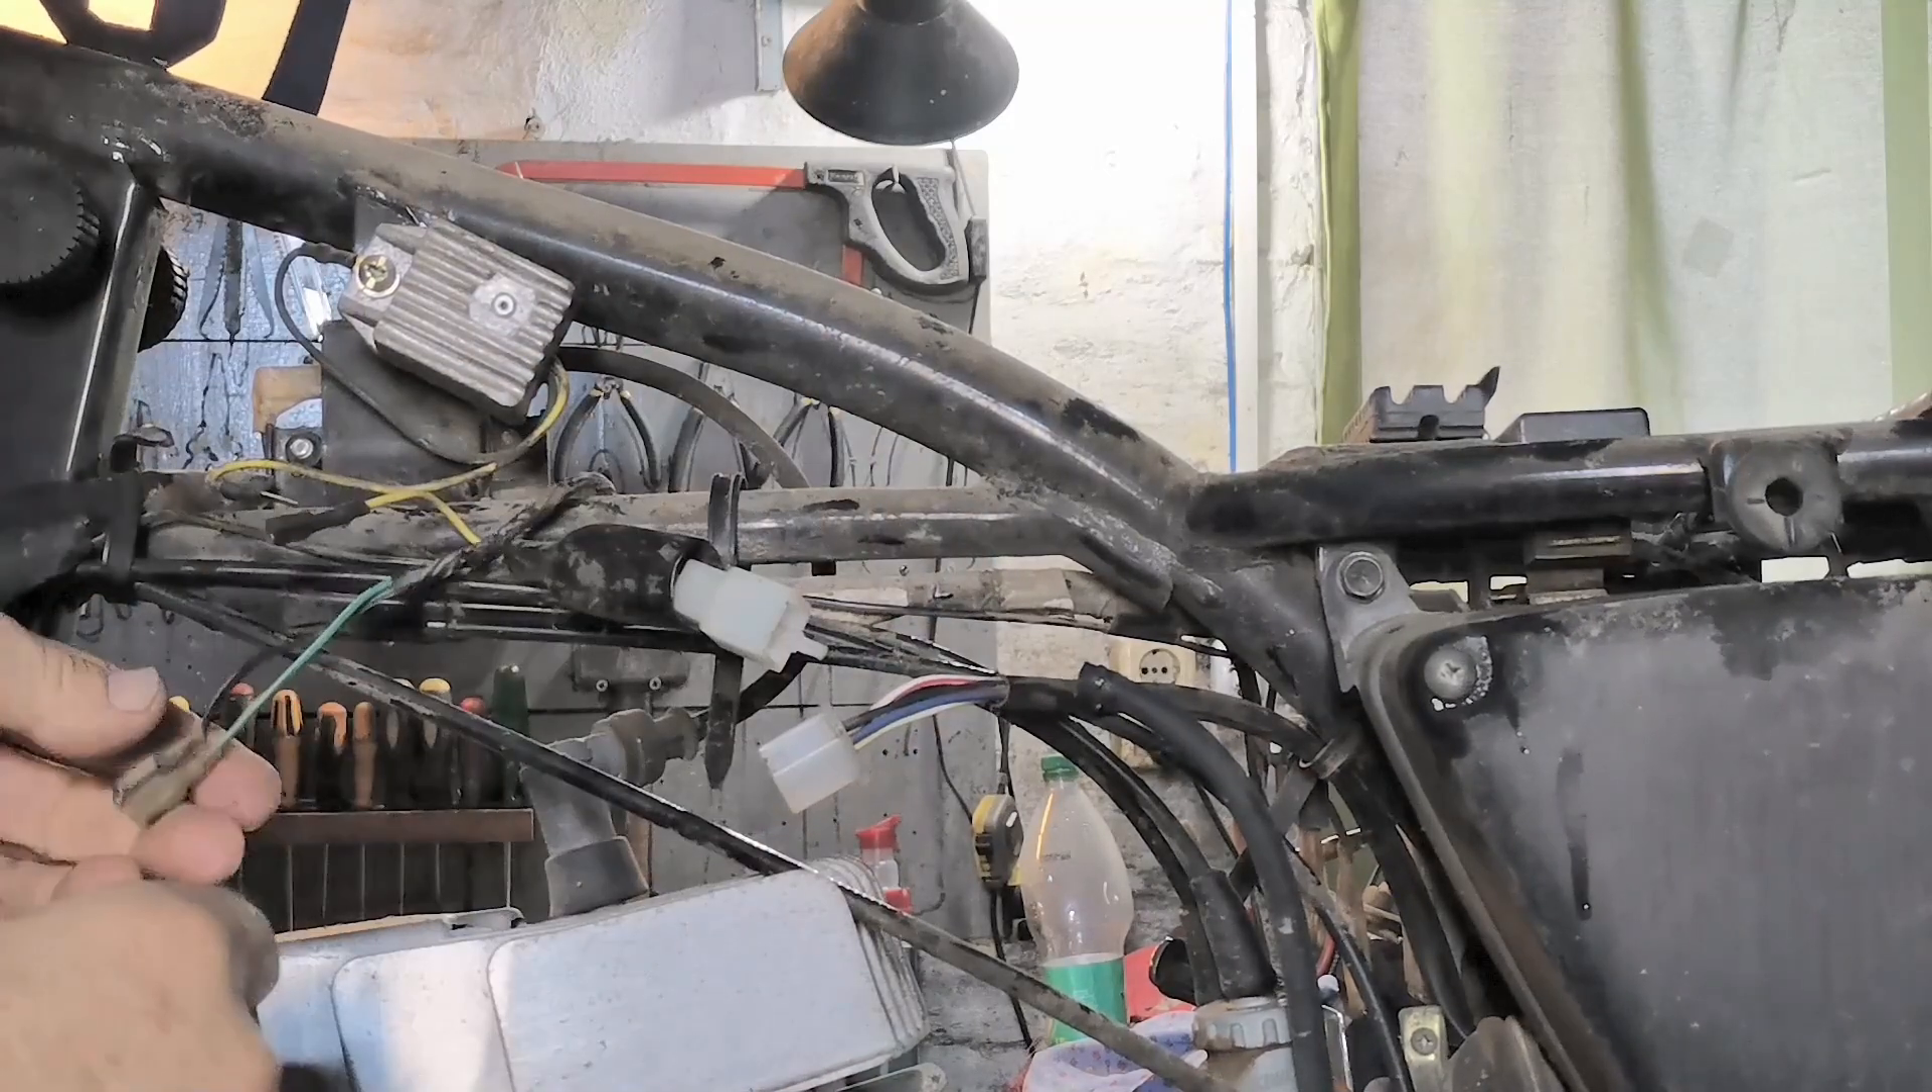Como ustedes pueden ver ya en esta imagen tenemos instalado un regulador solo regulador de voltaje de 12 volt.